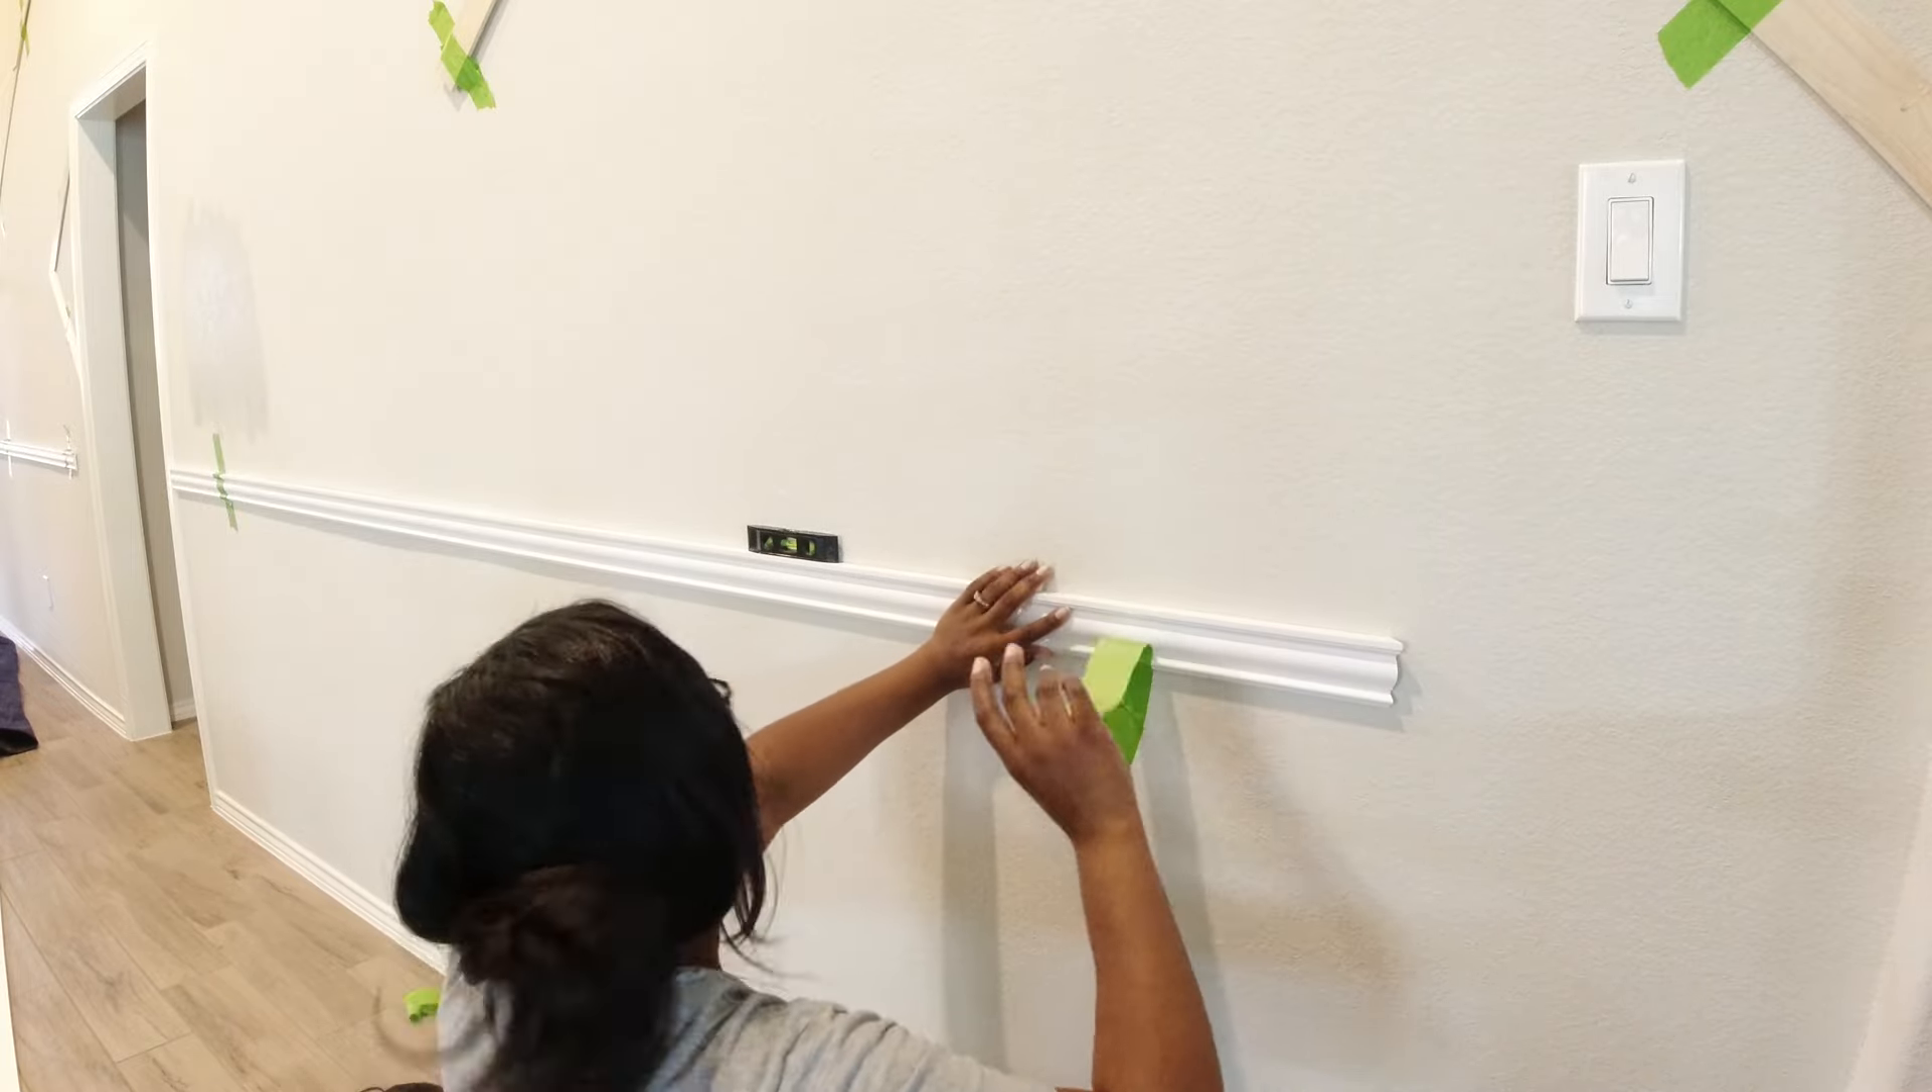As you can see this piece in particular was too short to stretch the whole wall.